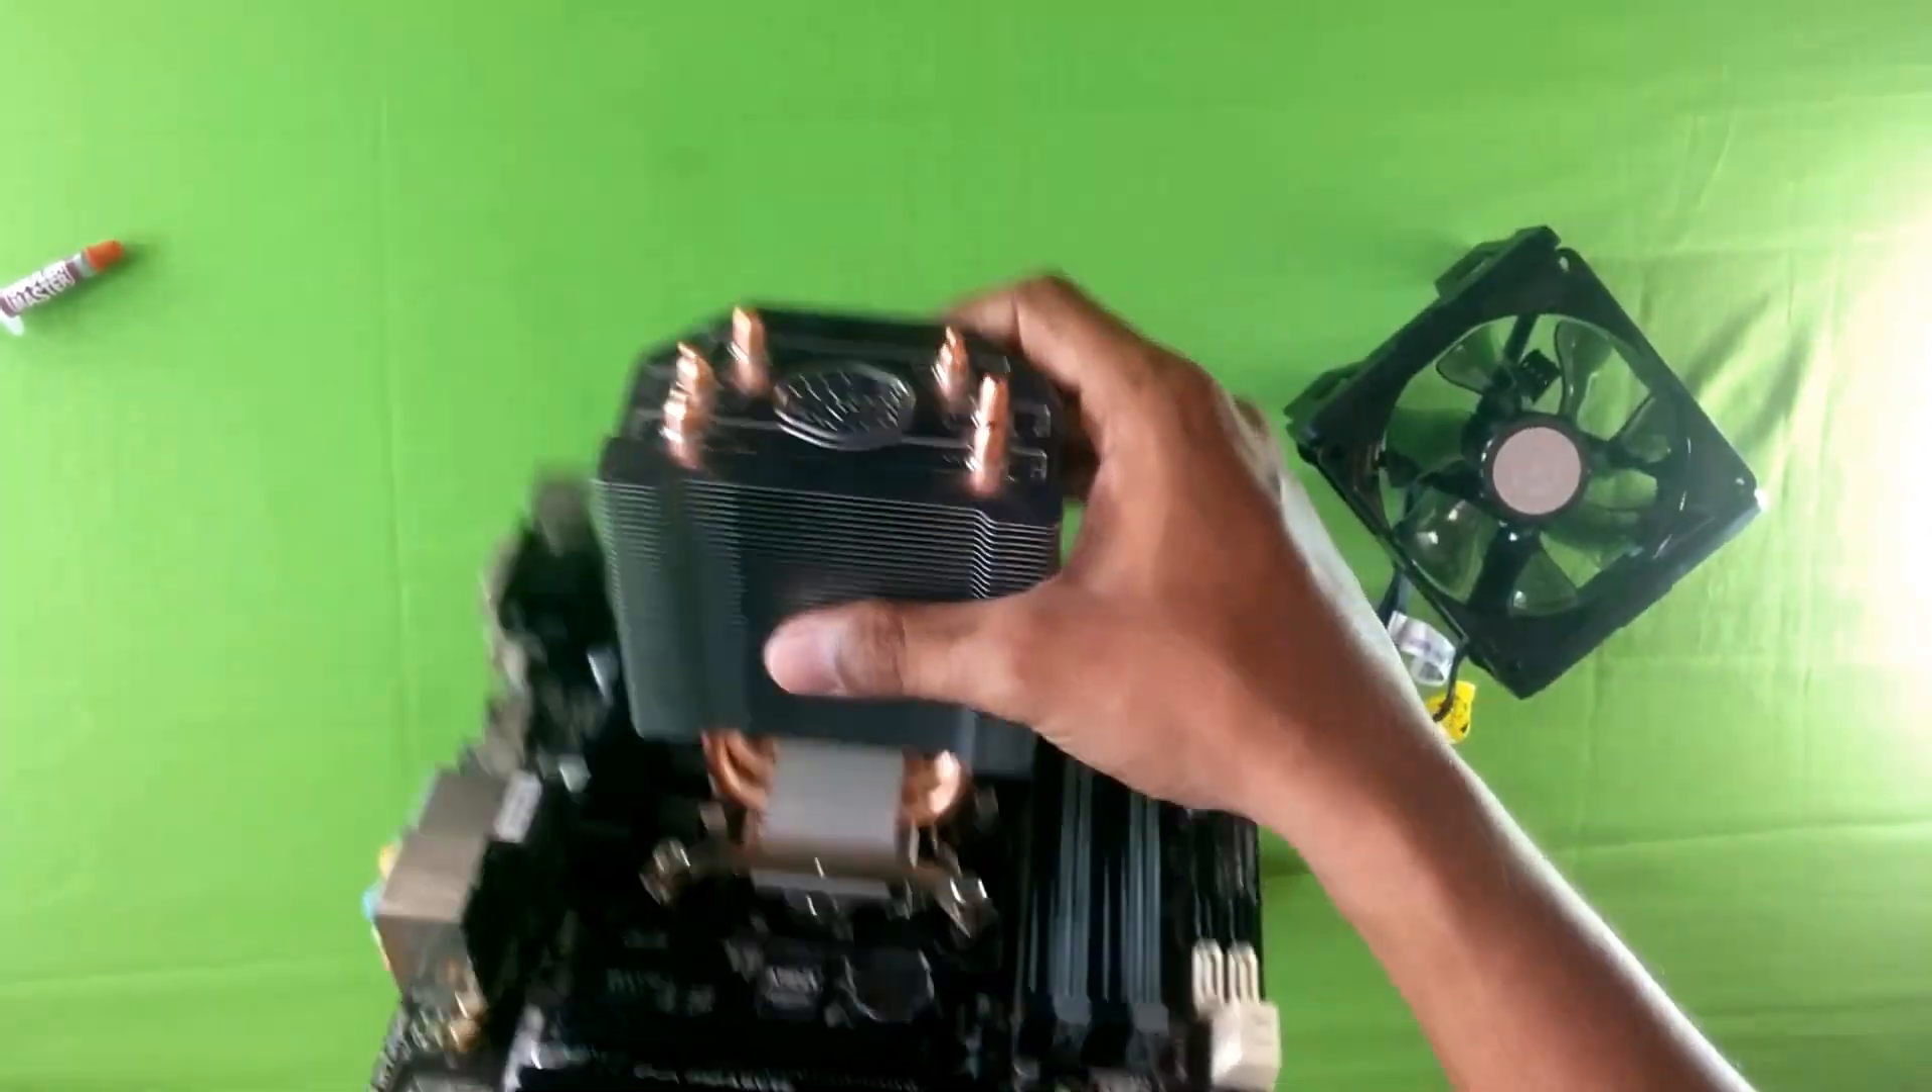Now the only thing left is reinstalling the pwm fan.